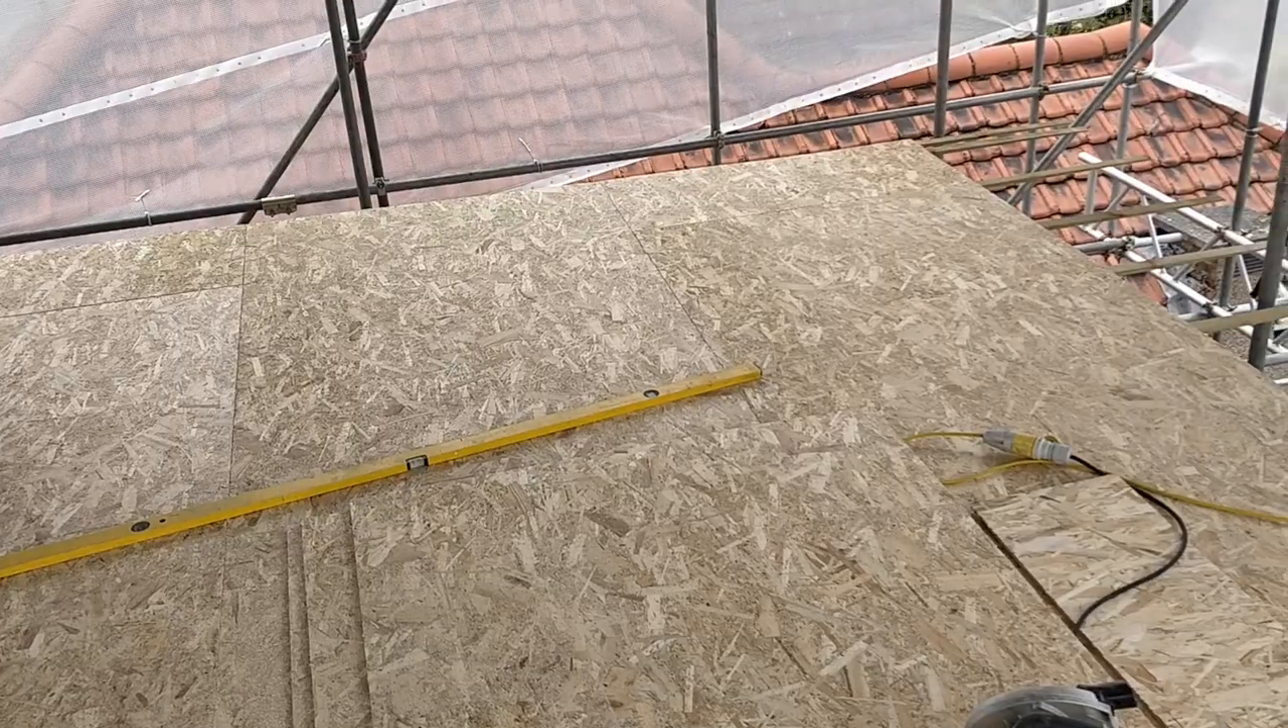We've got all of these 11mm OSB boards almost done now.